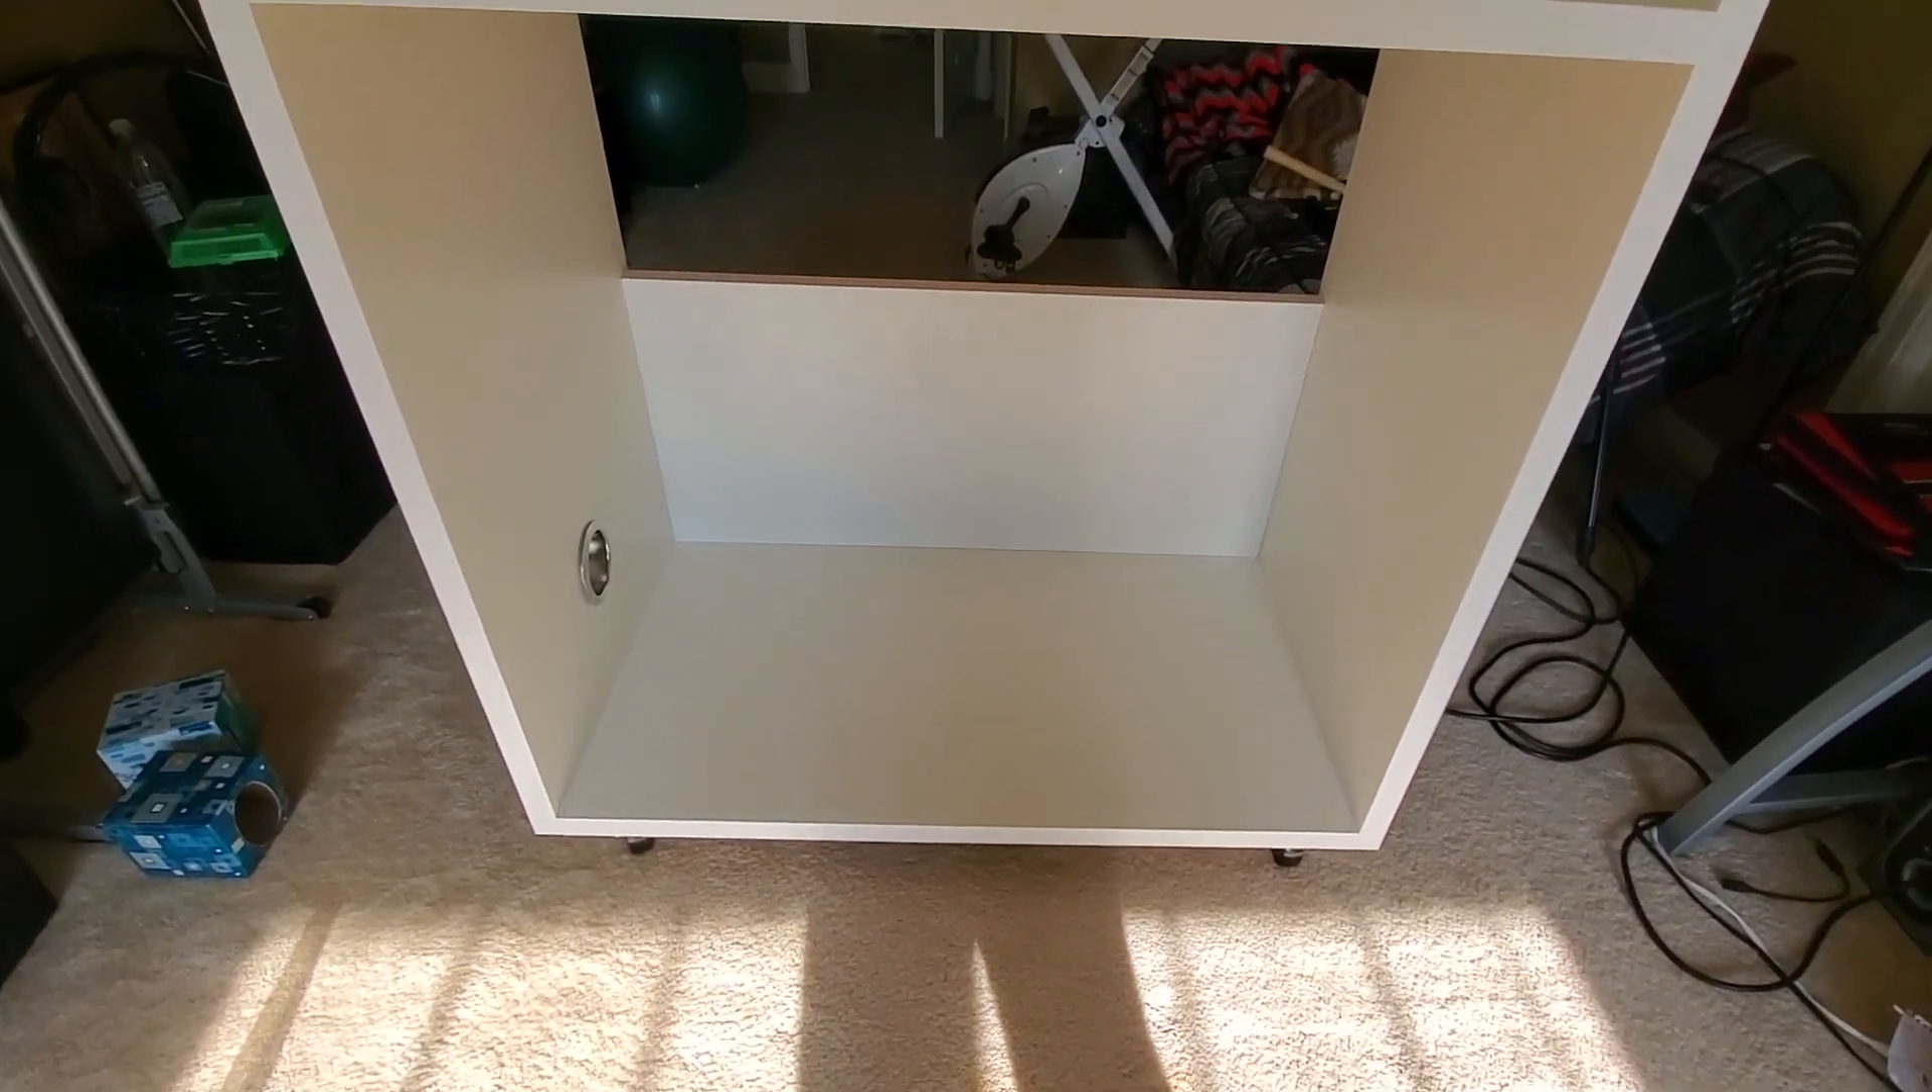Here it is after I screwed in all the walls.